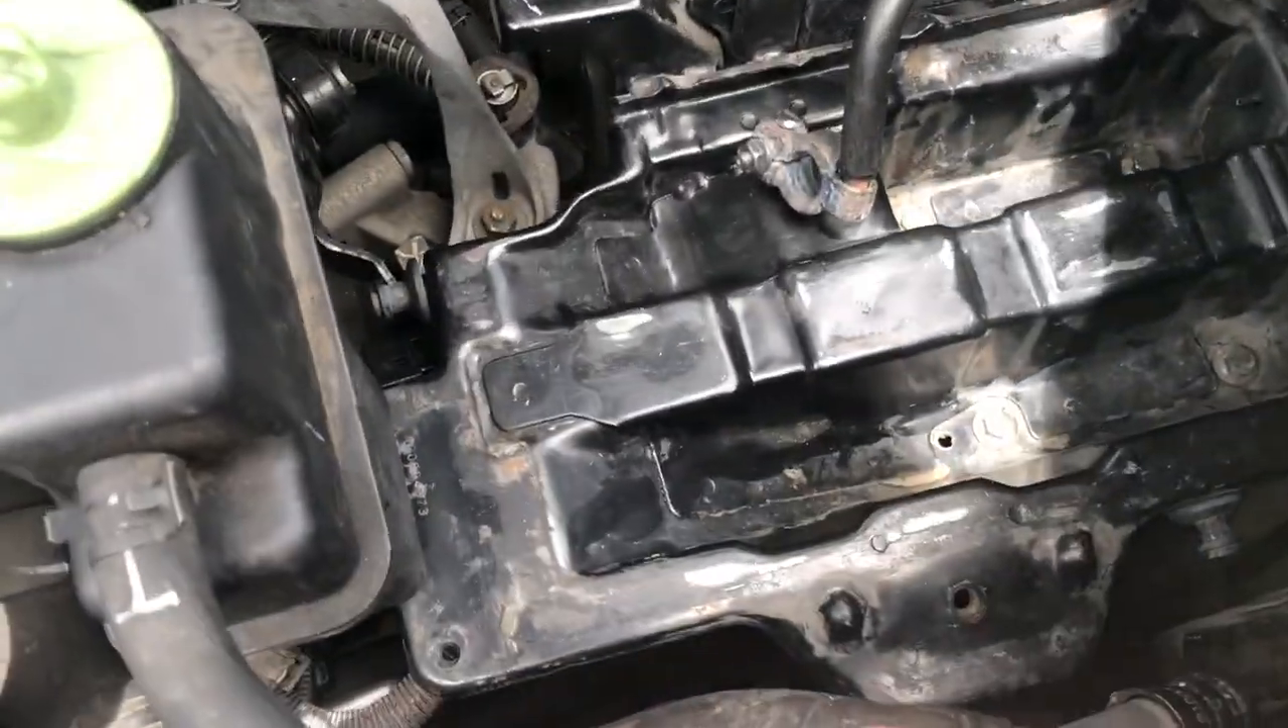I've now got the battery plate back in.